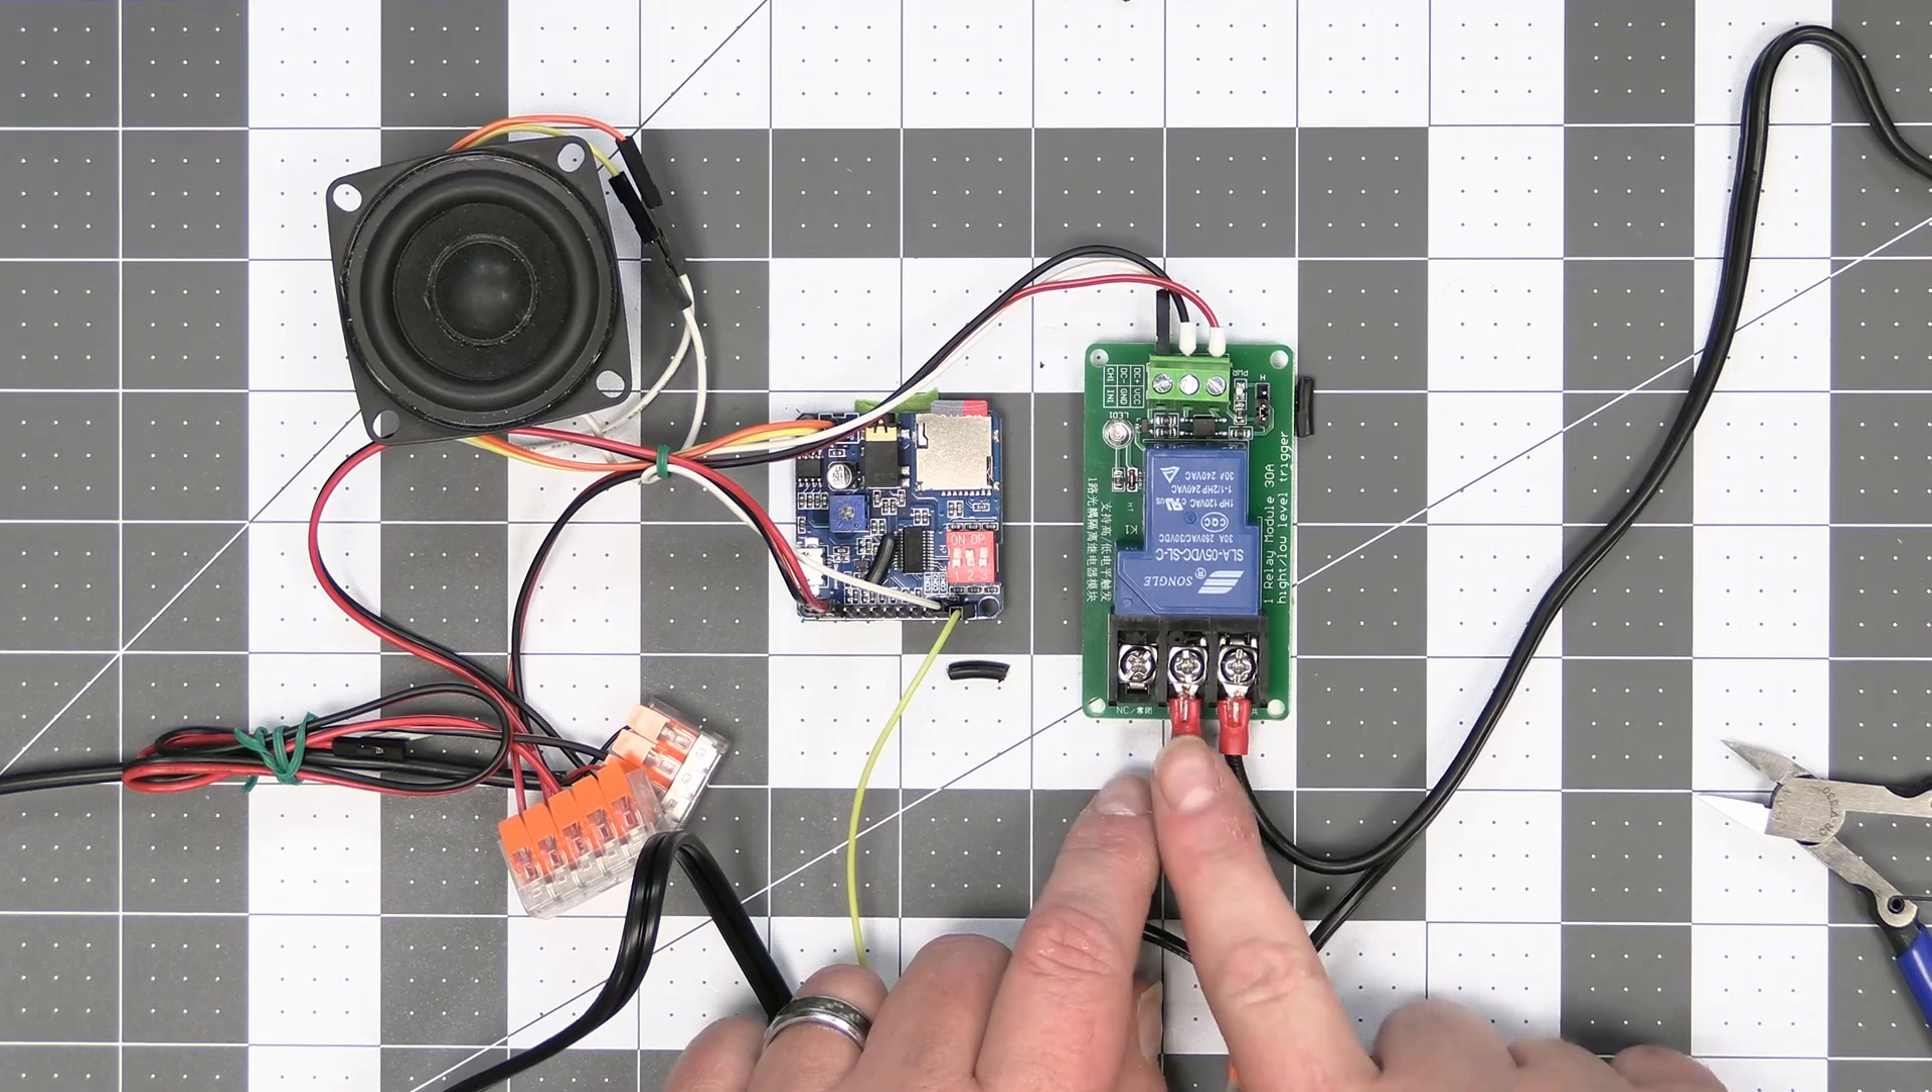One side of the power cord, we reconnected using the Wago connectors. The other side, the other side of the power cord is split and goes into these two terminals right here.